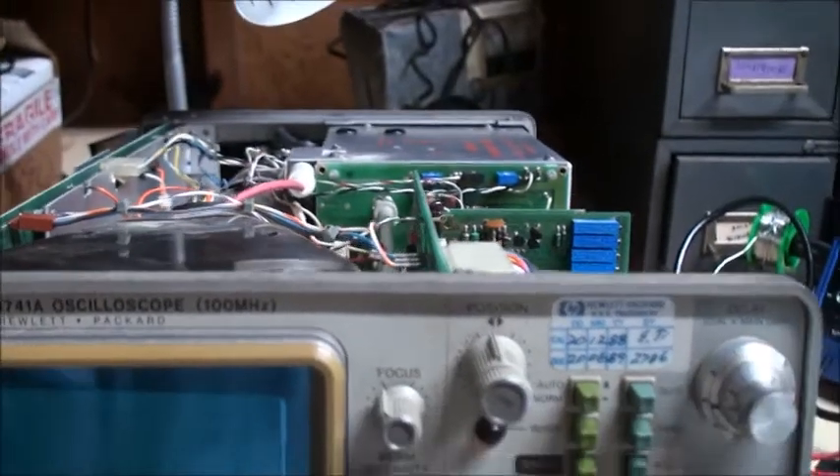I haven't put the covers on yet.